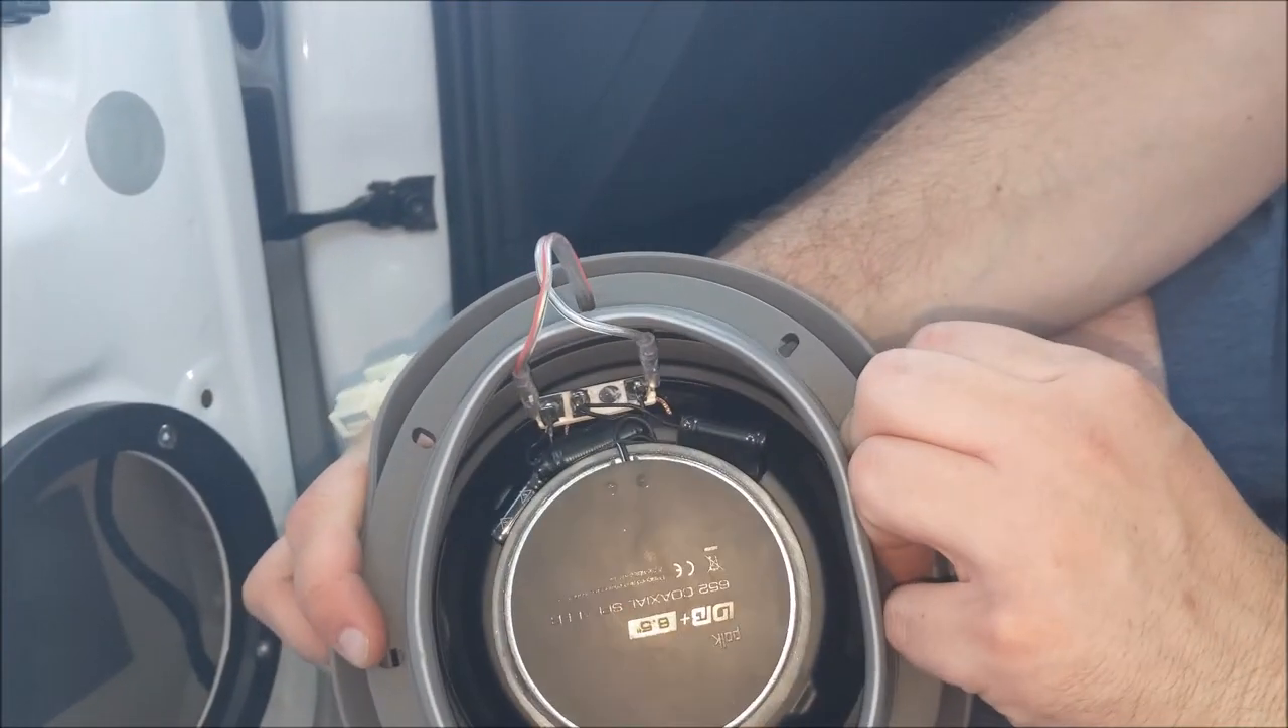Okay, we now got the speaker set in the baffle cone here. That's the way it looks.